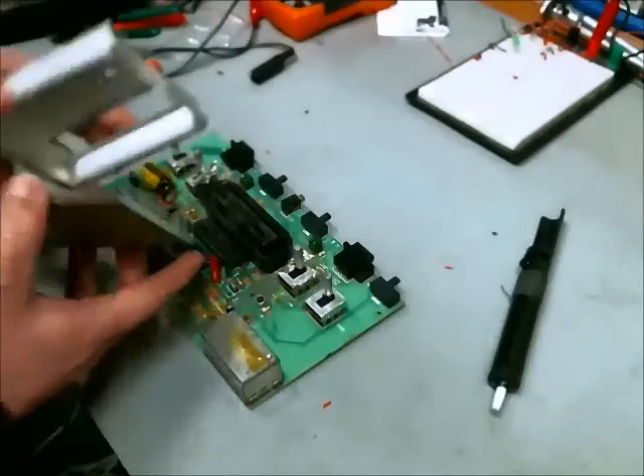This is a four-switch Atari 2600, and I've removed the RF shield to access this stuff in here.